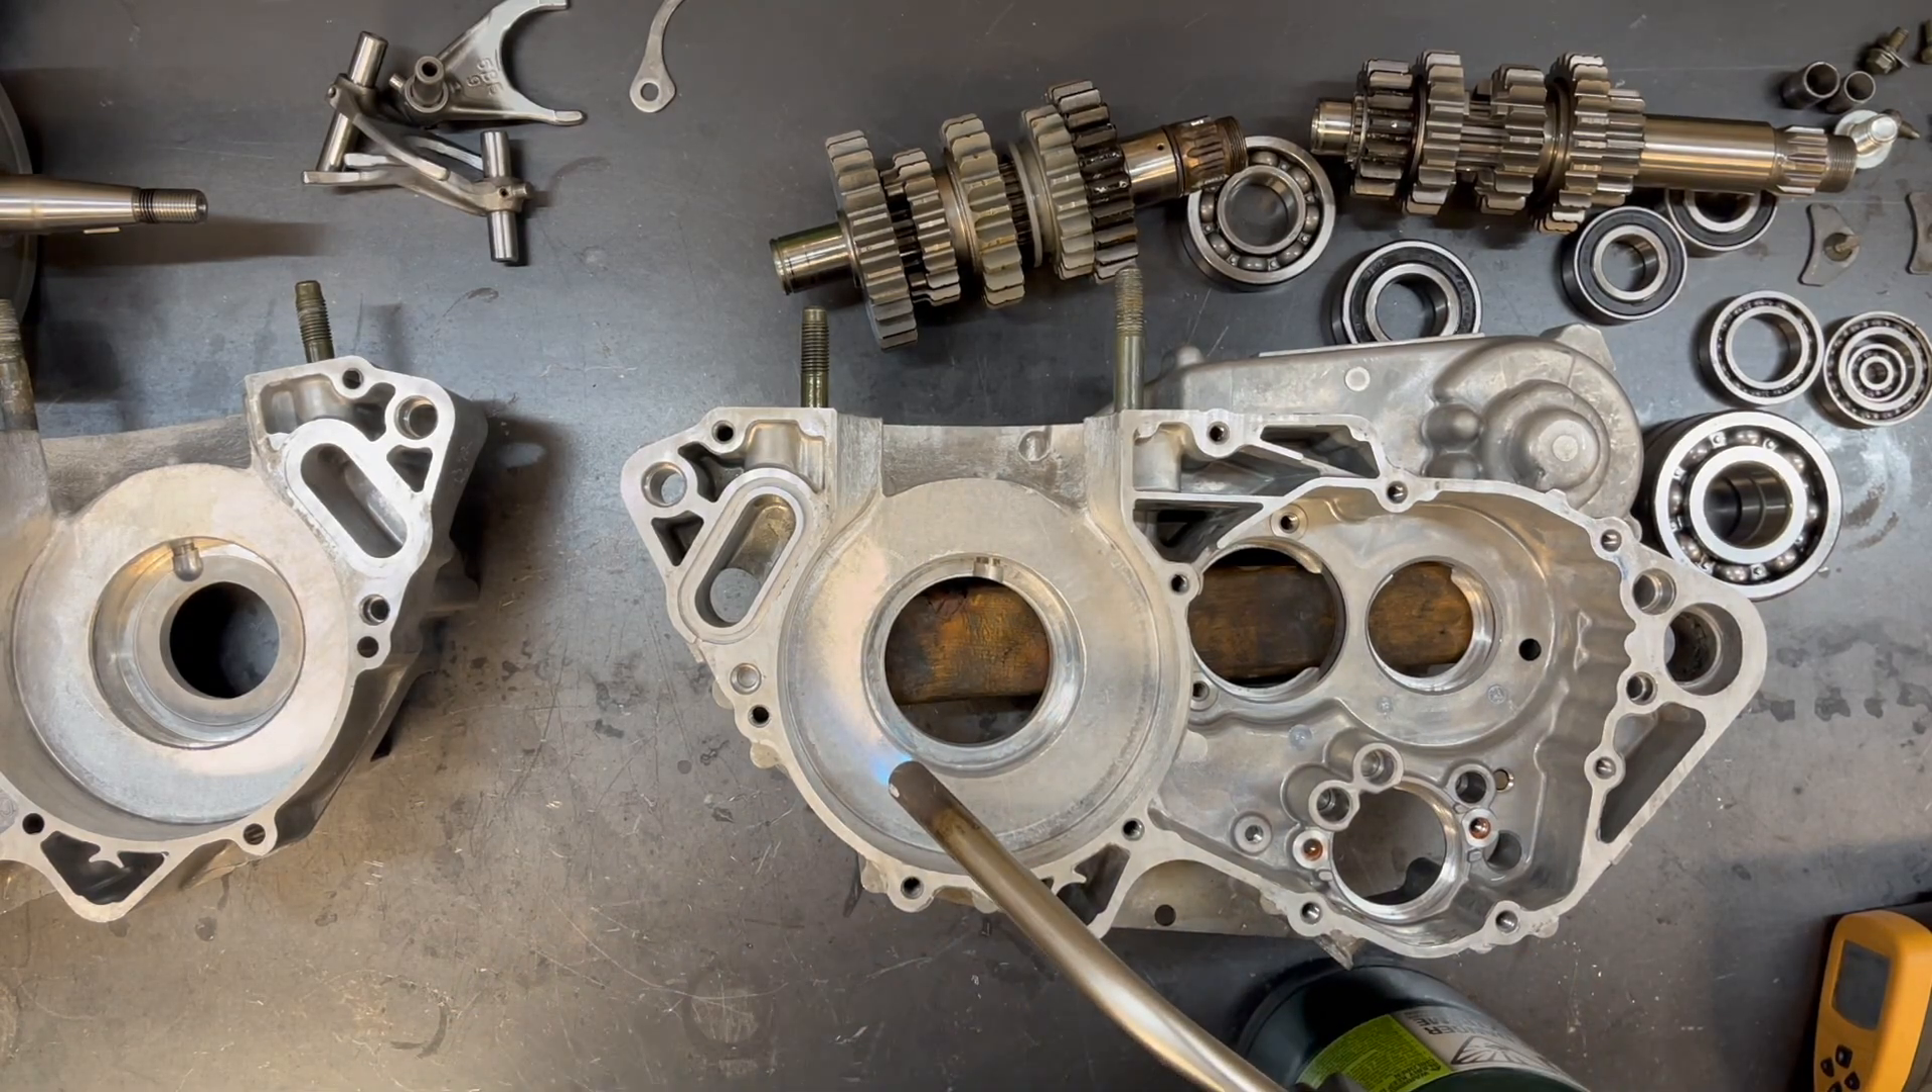So where we're starting off here is I've got the old crank bearings out as well as the transmission bearings and I've got everything cleaned up.